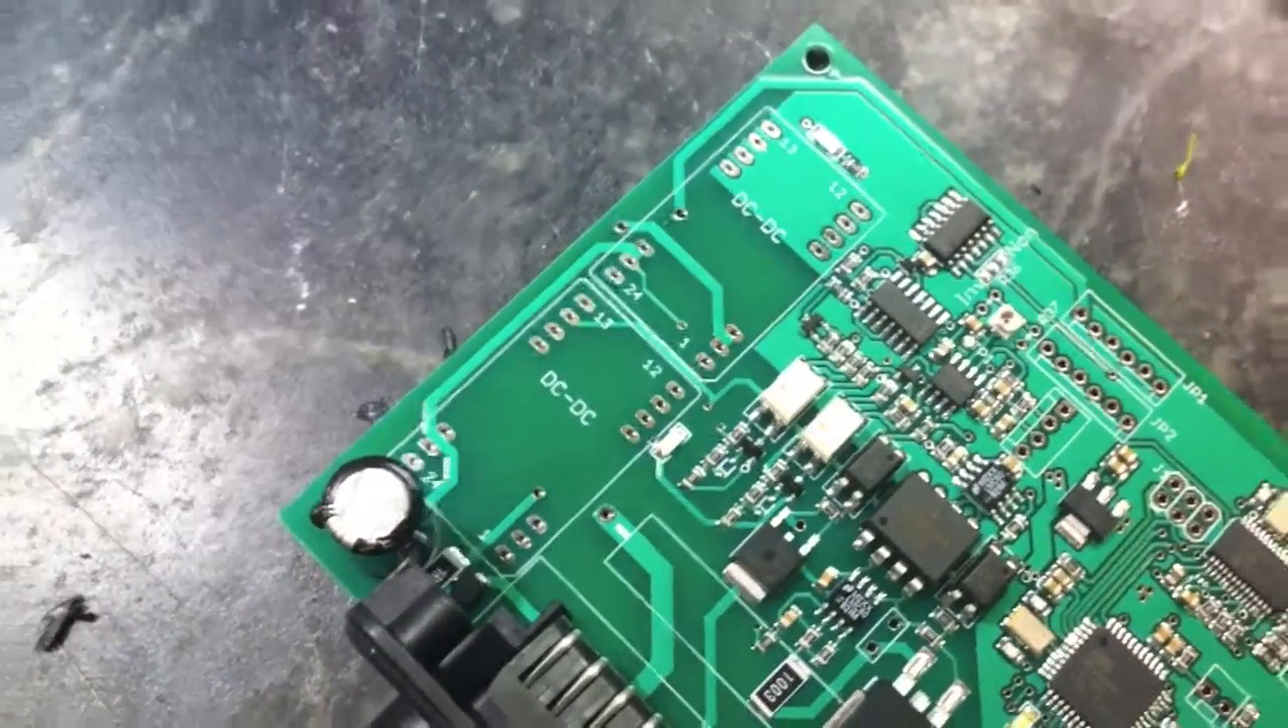All that's left now is to put in the two DC-DC converters, which I don't have.